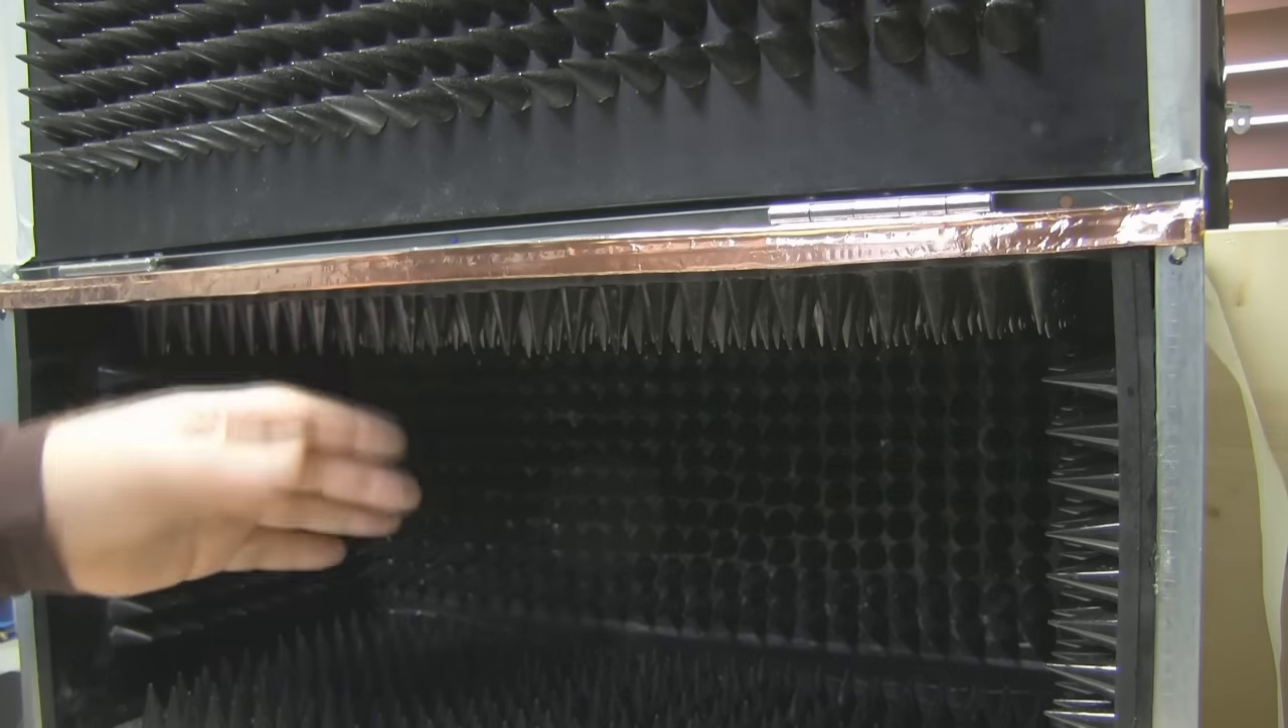I've now got all the tiles fitted in here and they each support each other and lock each other in place.